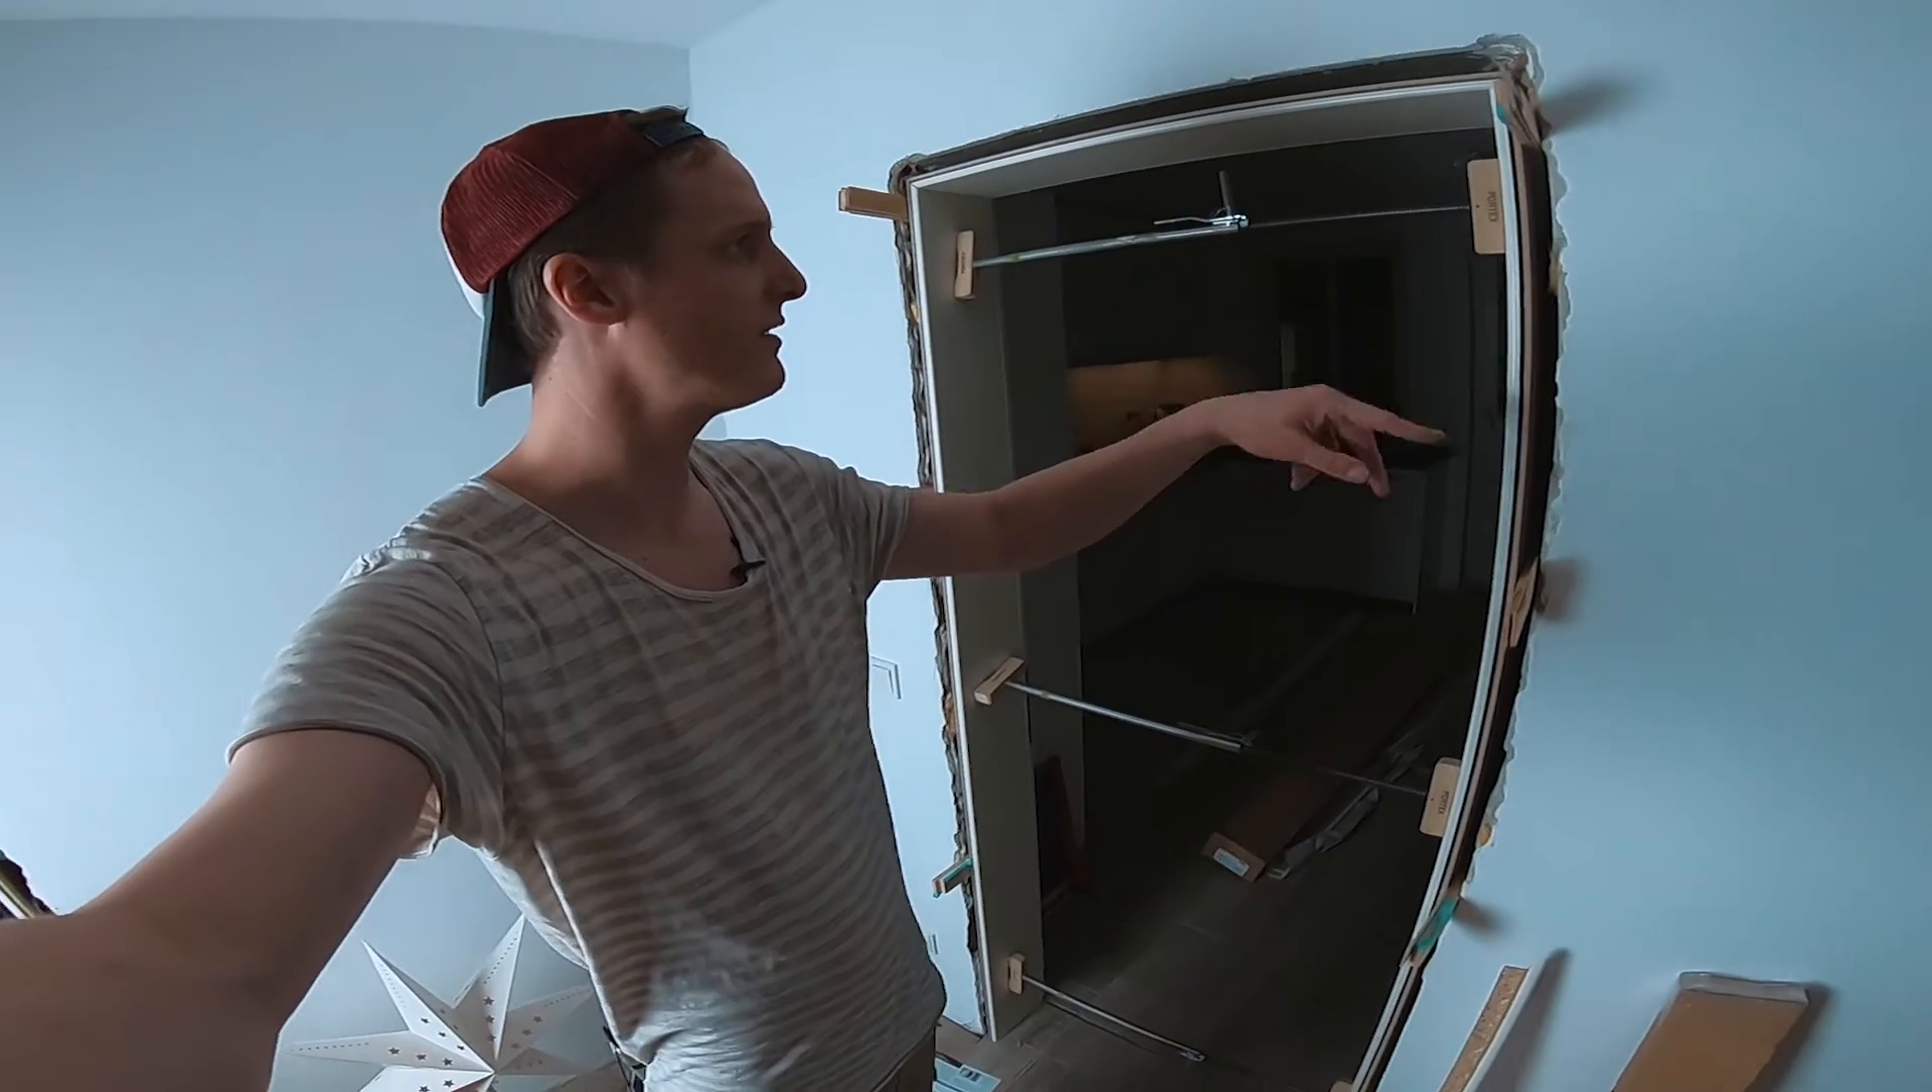So, auch die letzte Tür ist, eher gesagt, die letzte Zarge ist jetzt hier eingesetzt.